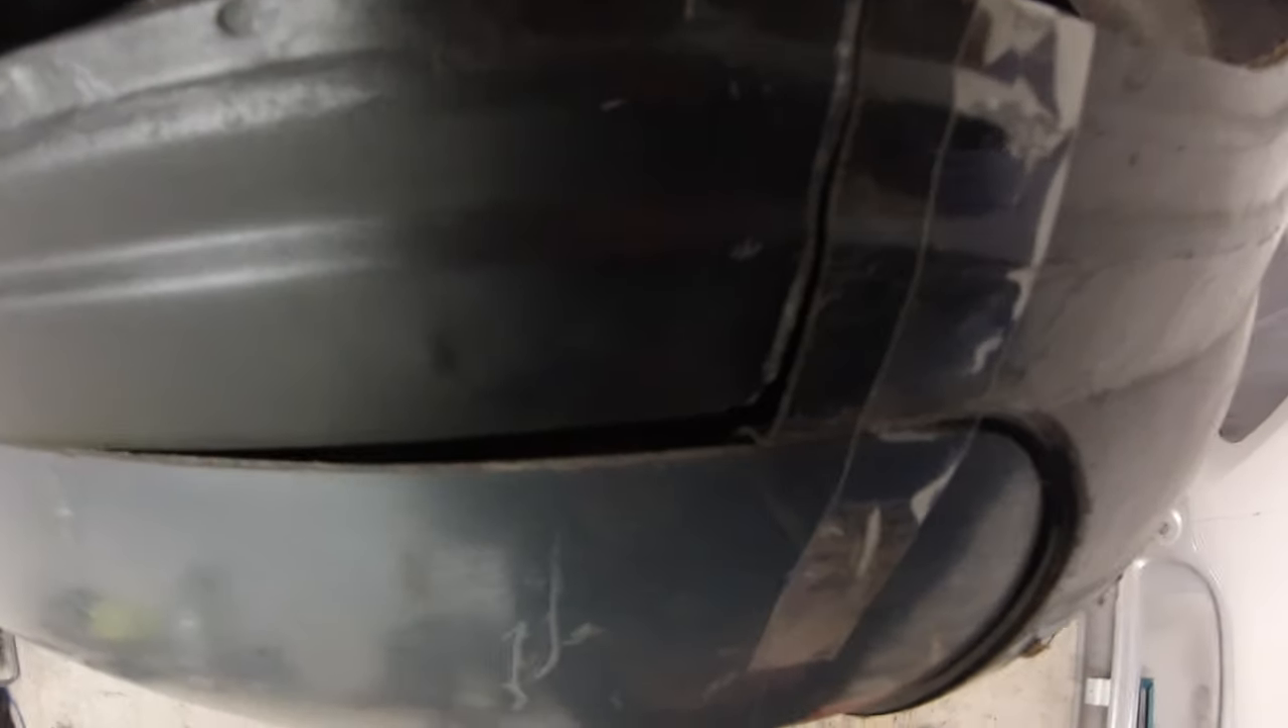This panel is the one that needs to pull out, weirdly. Because you can see there's a gap there.